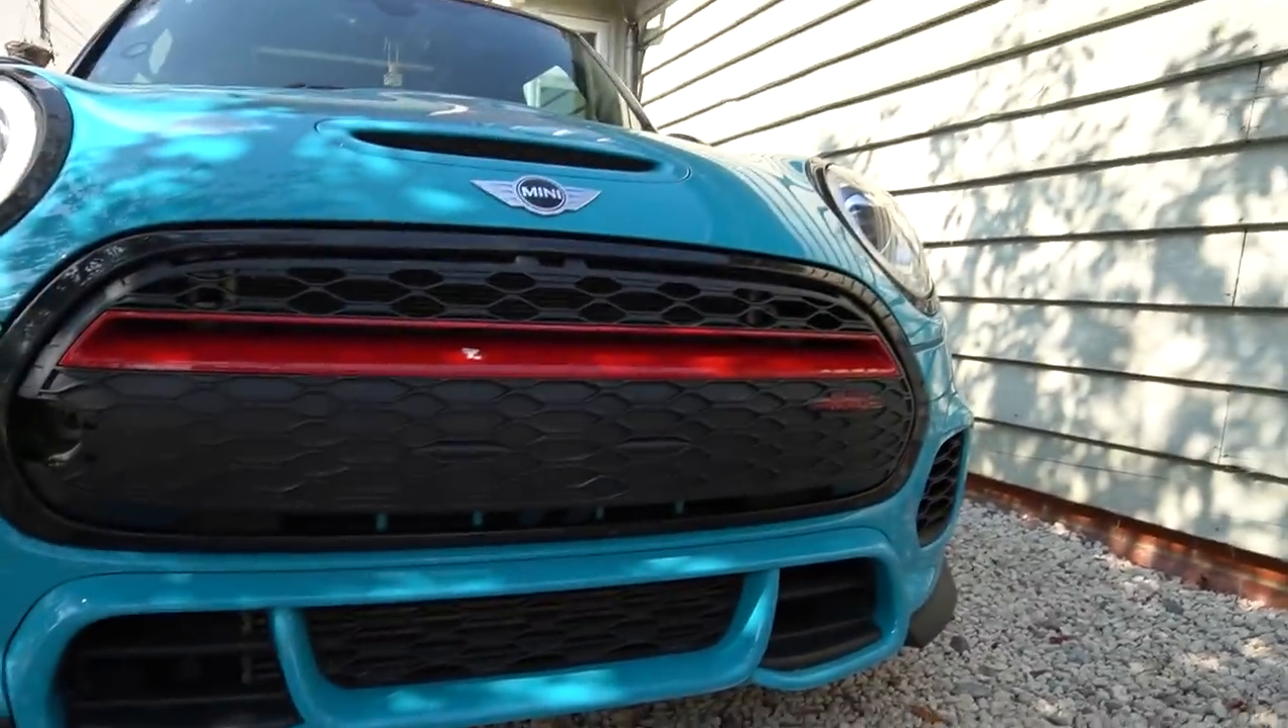I just haven't put the plate on yet. It's kind of cool without the plate.